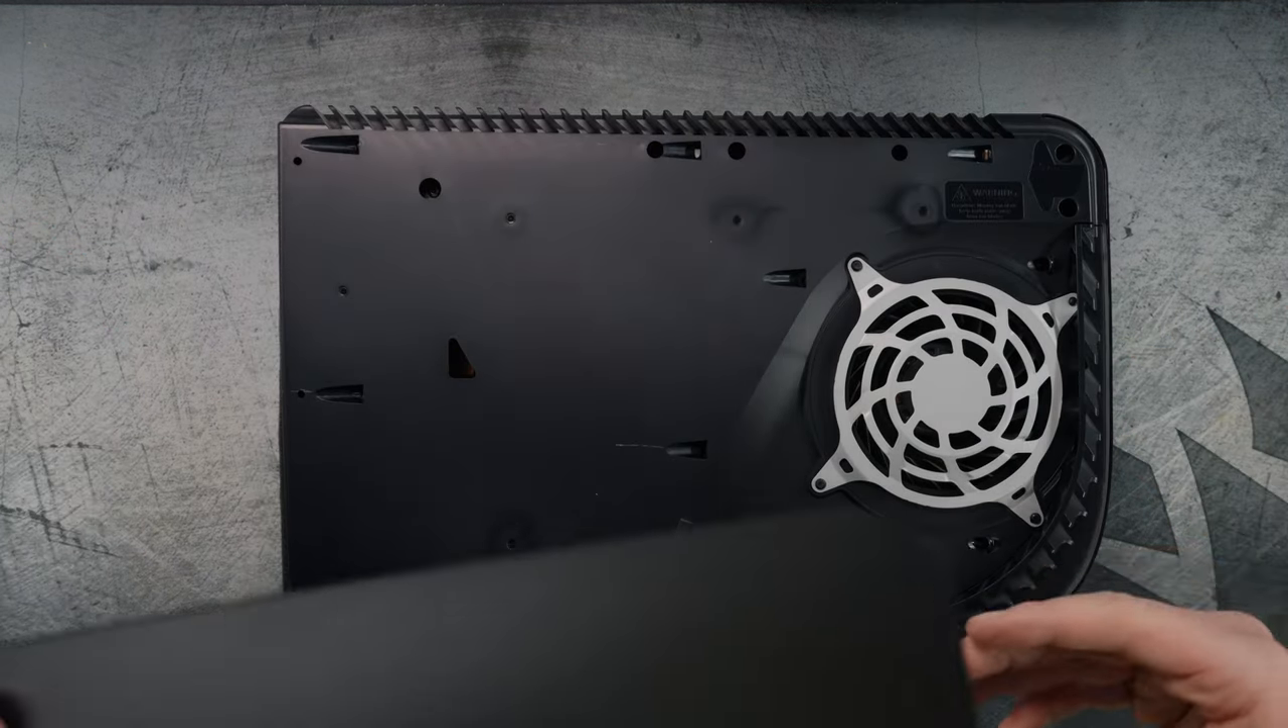I've flipped my PlayStation to the other side. And we have the remaining plate to install.